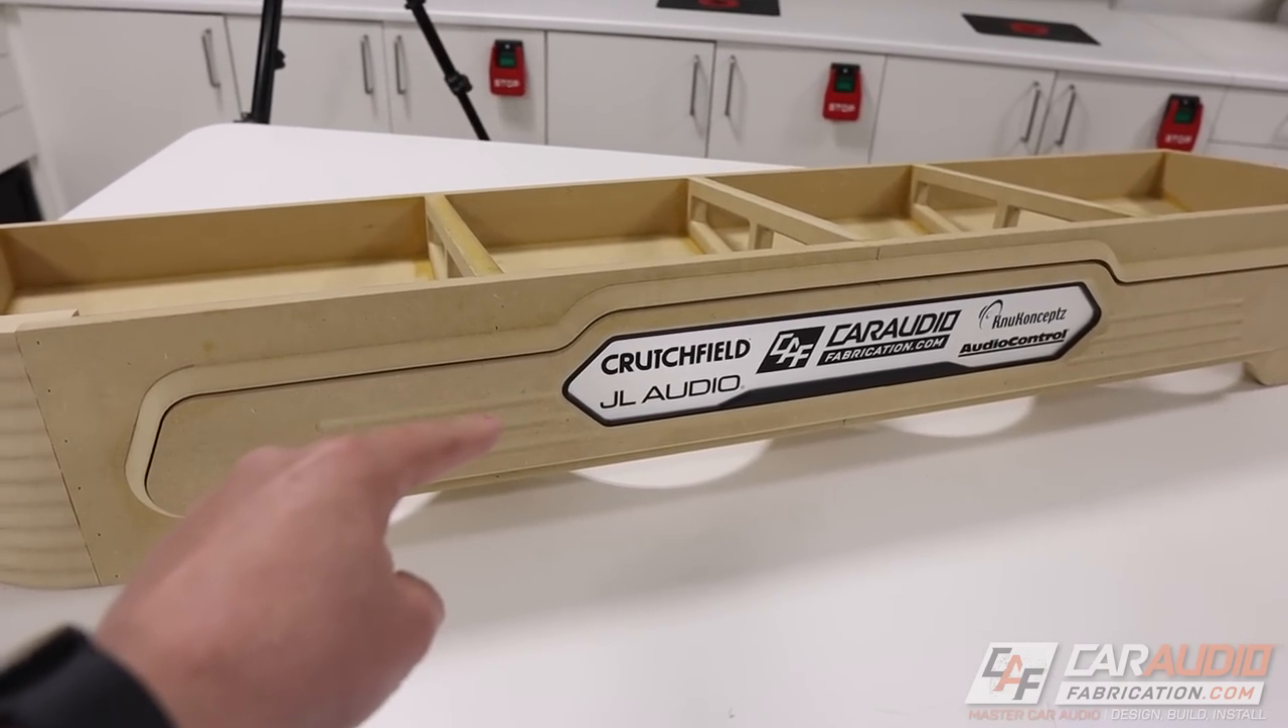So here we have it guys the finished router details and beauty panels added to this enclosure.